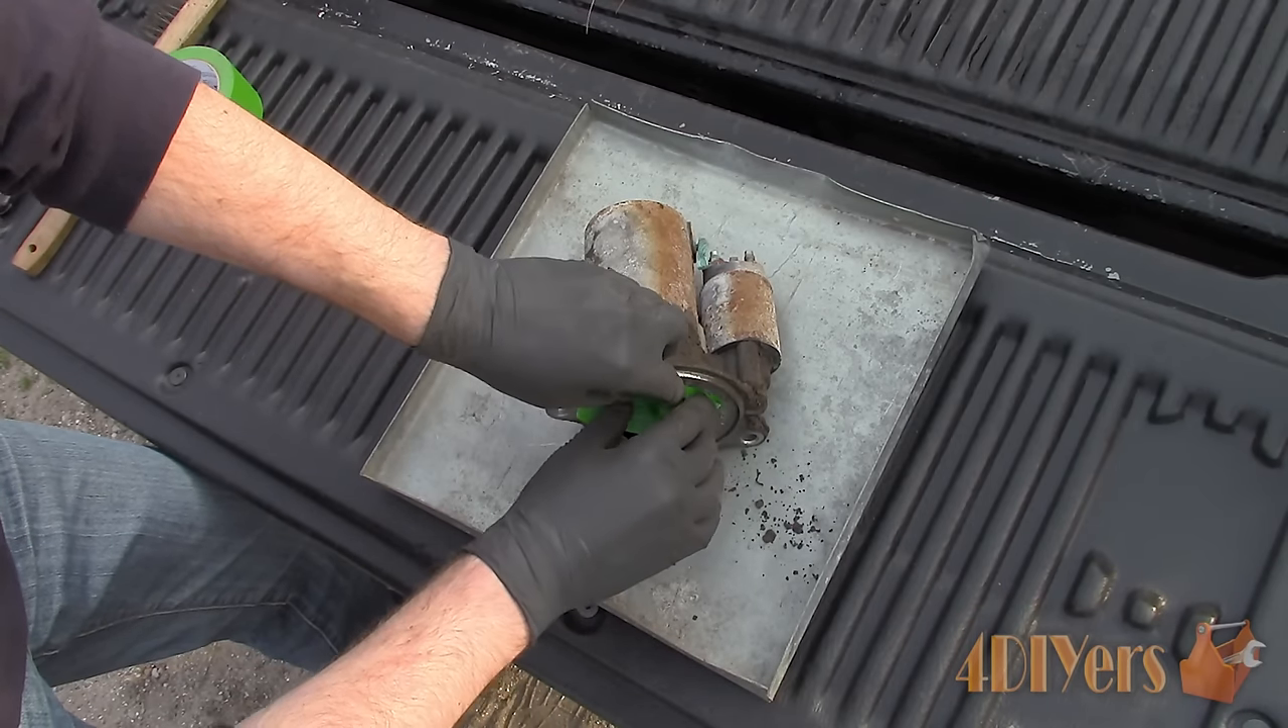Now that we have the starter removed, the disassembly process can begin.